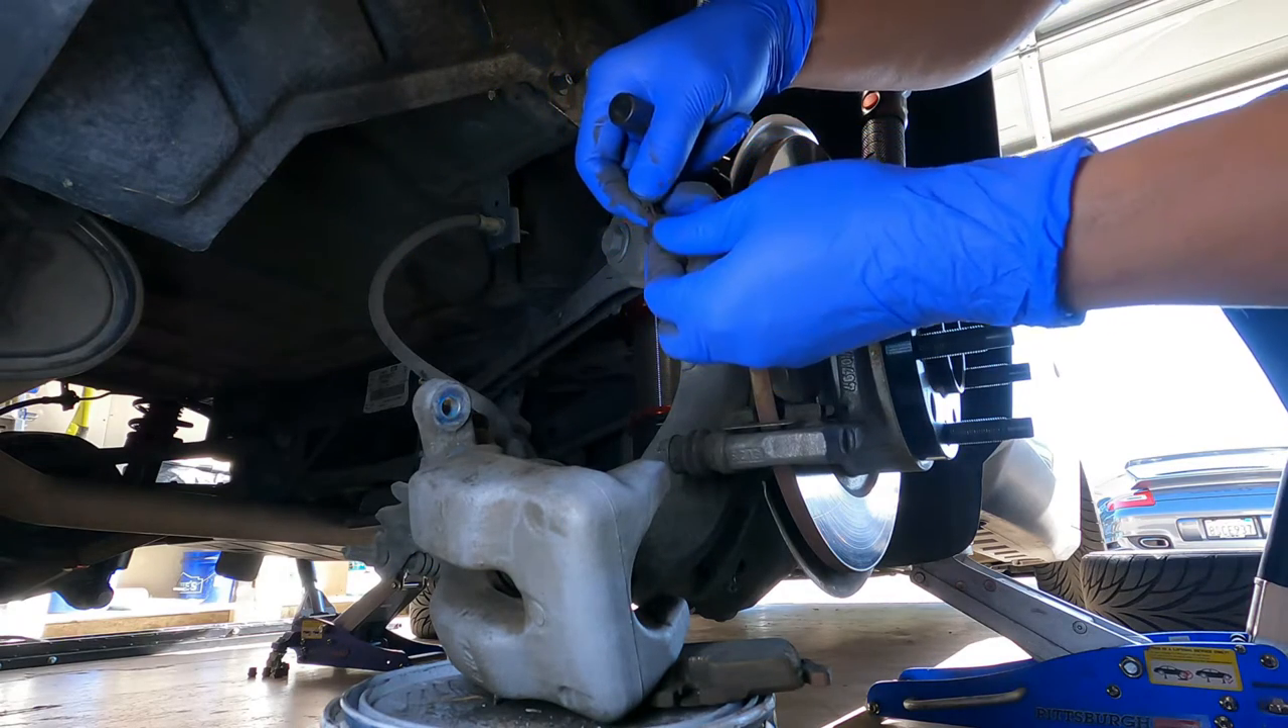Okay and there you have the caliper is off.